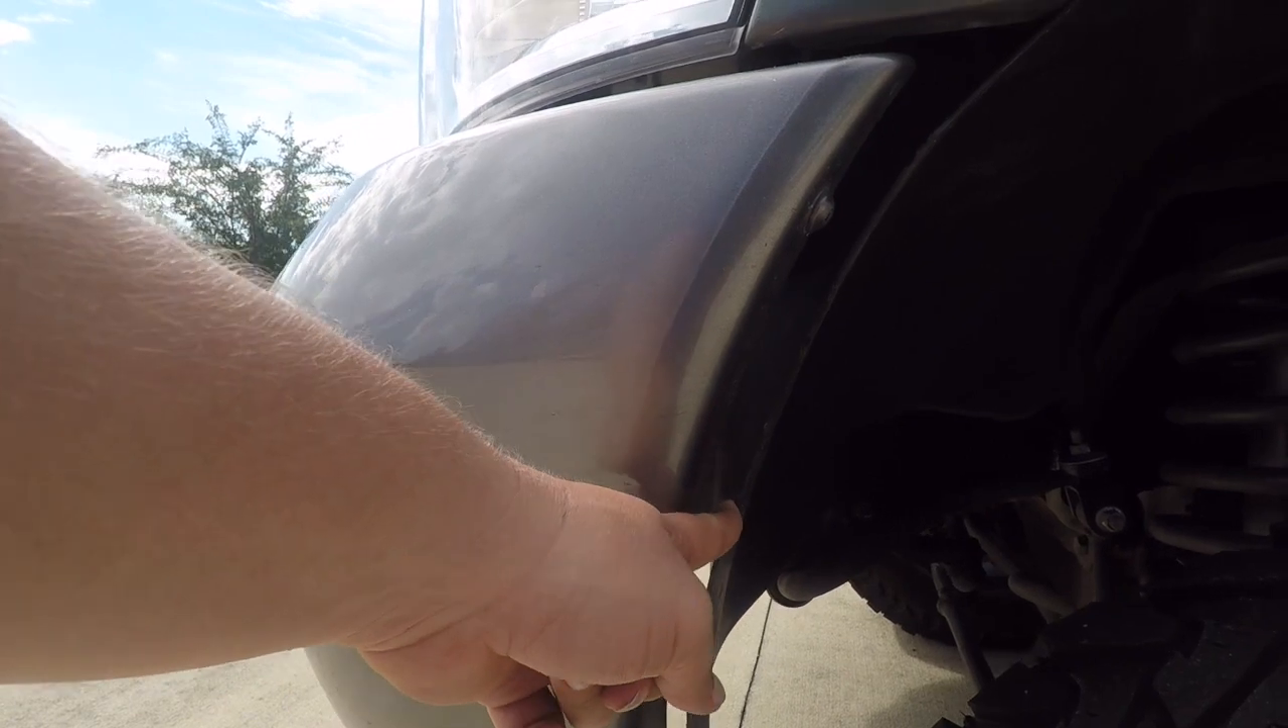I hate that I have to have a bumper spacer, which pushes my water shield out or dust shield or inner fender liner, whatever you want to call it. It pushes this out and leaves this gap, which I despise.